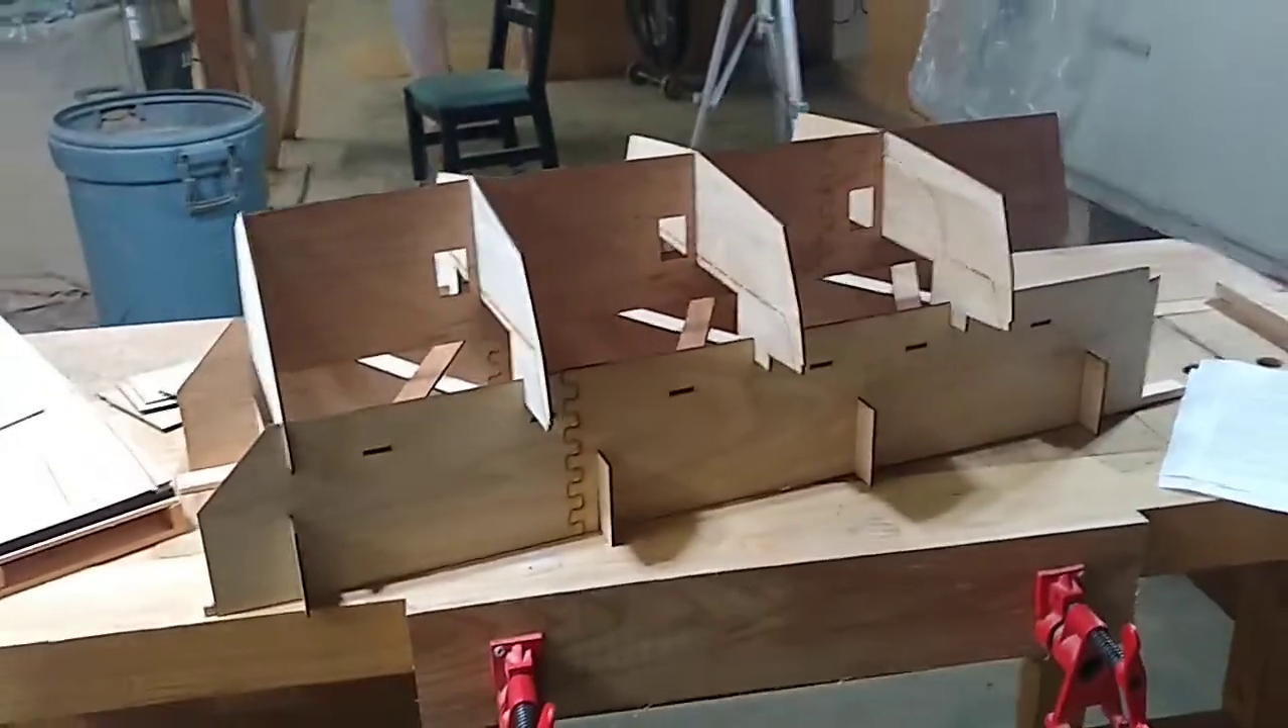So here it is with the construction jig and all of the bulkheads erected.